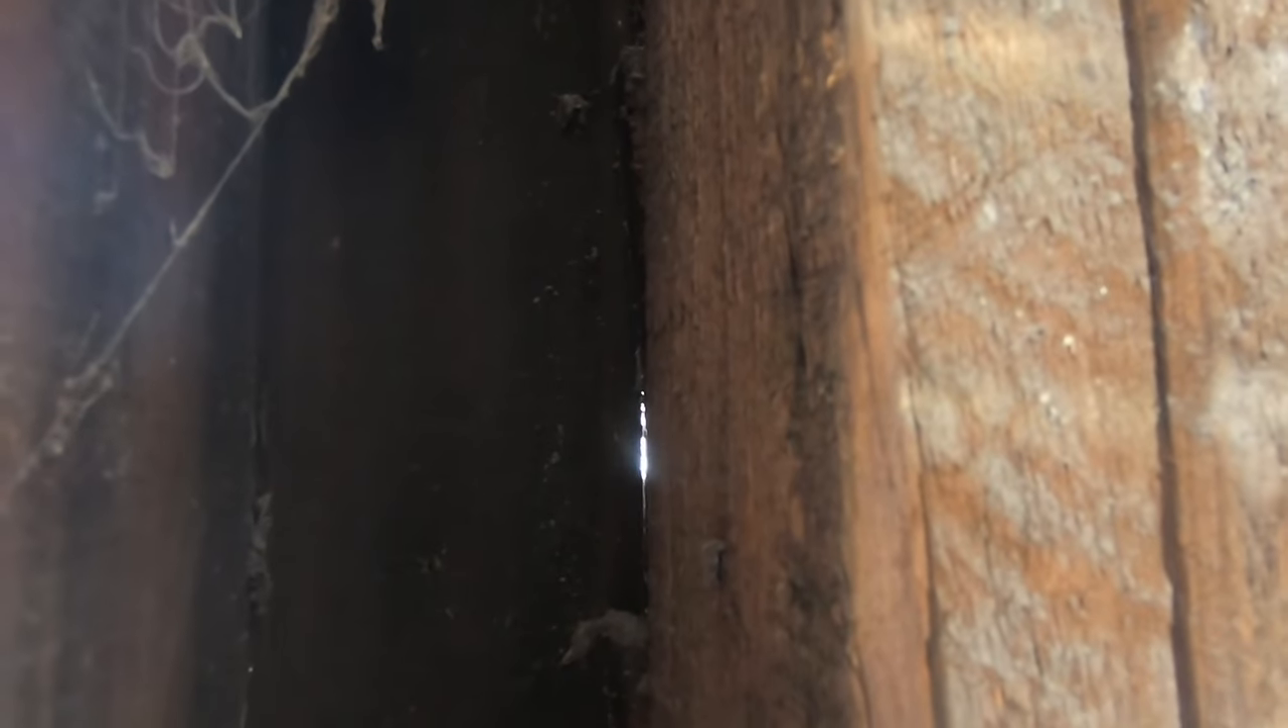And it's not just at the bottom of the windows, but even as you go up high on this one, you can see daylight there around the edges of the trim.